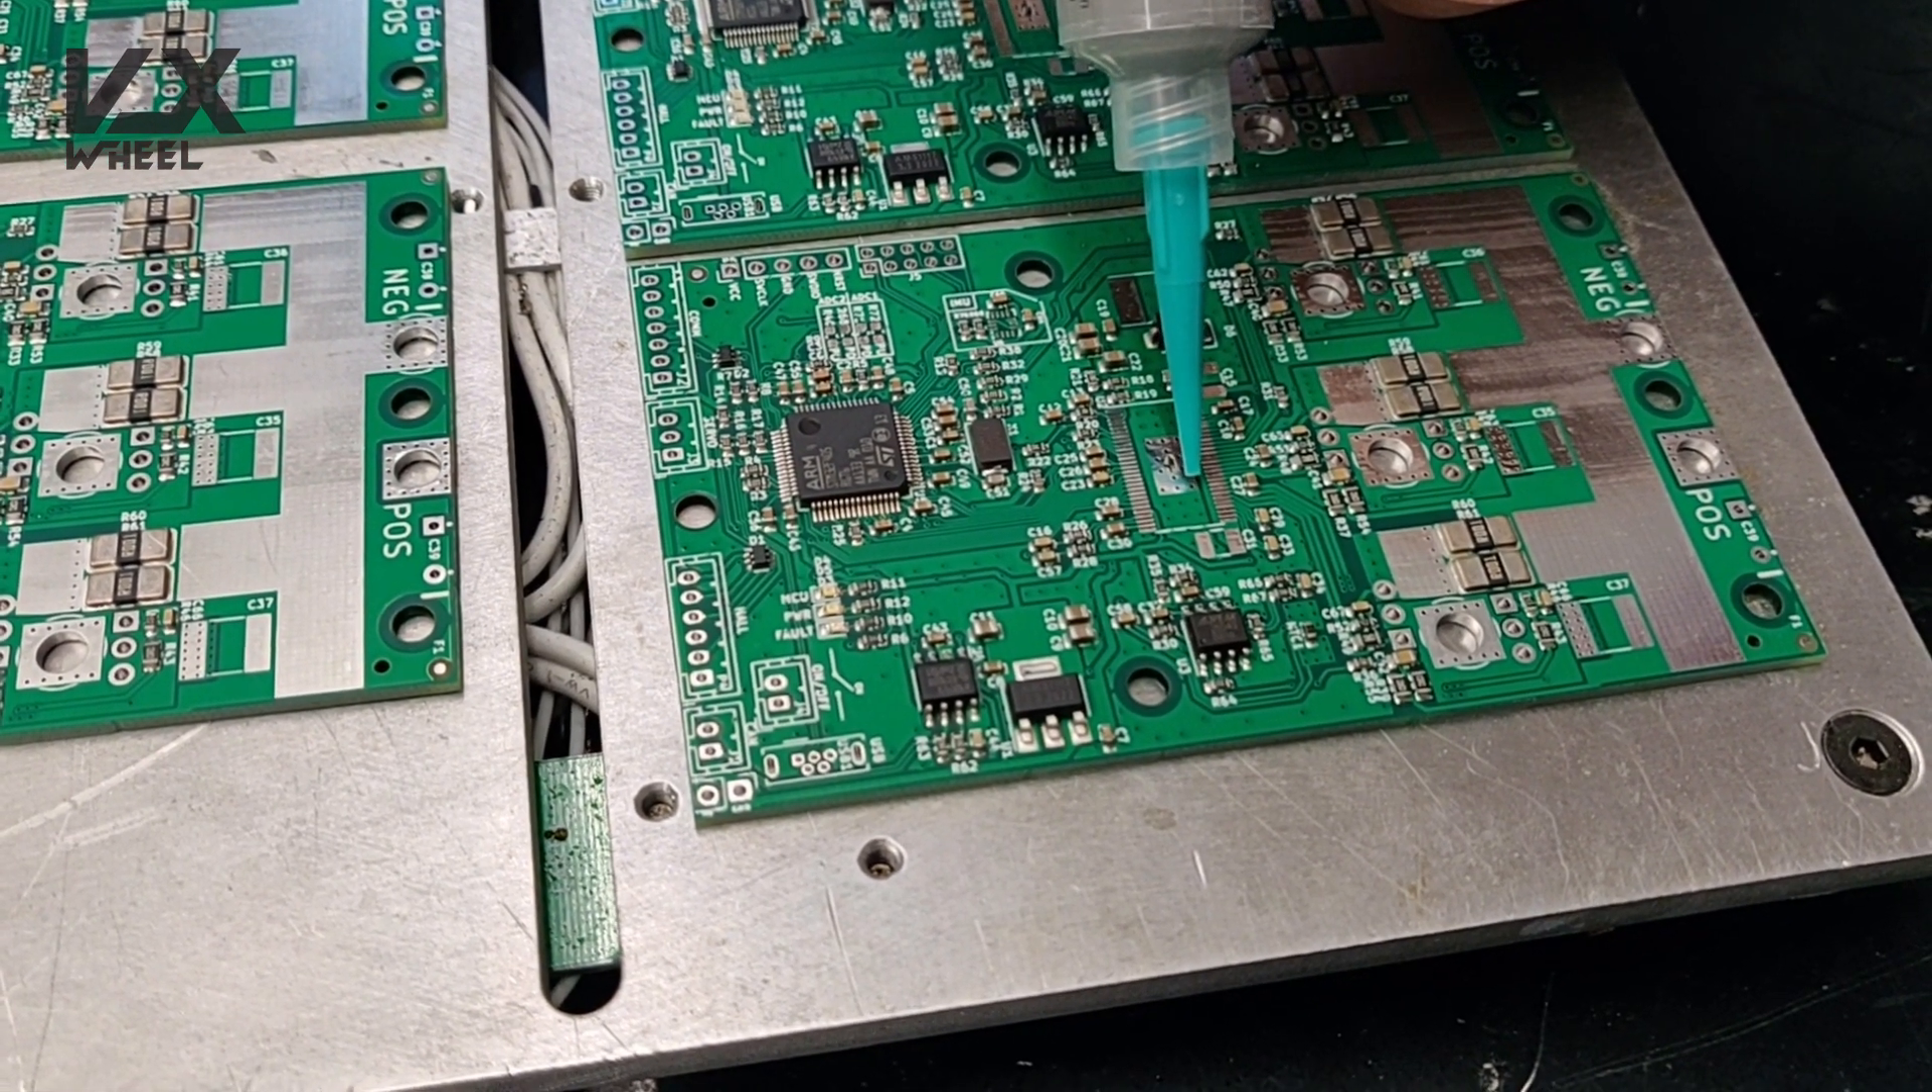Not all components are installed, but most of the small ones are.